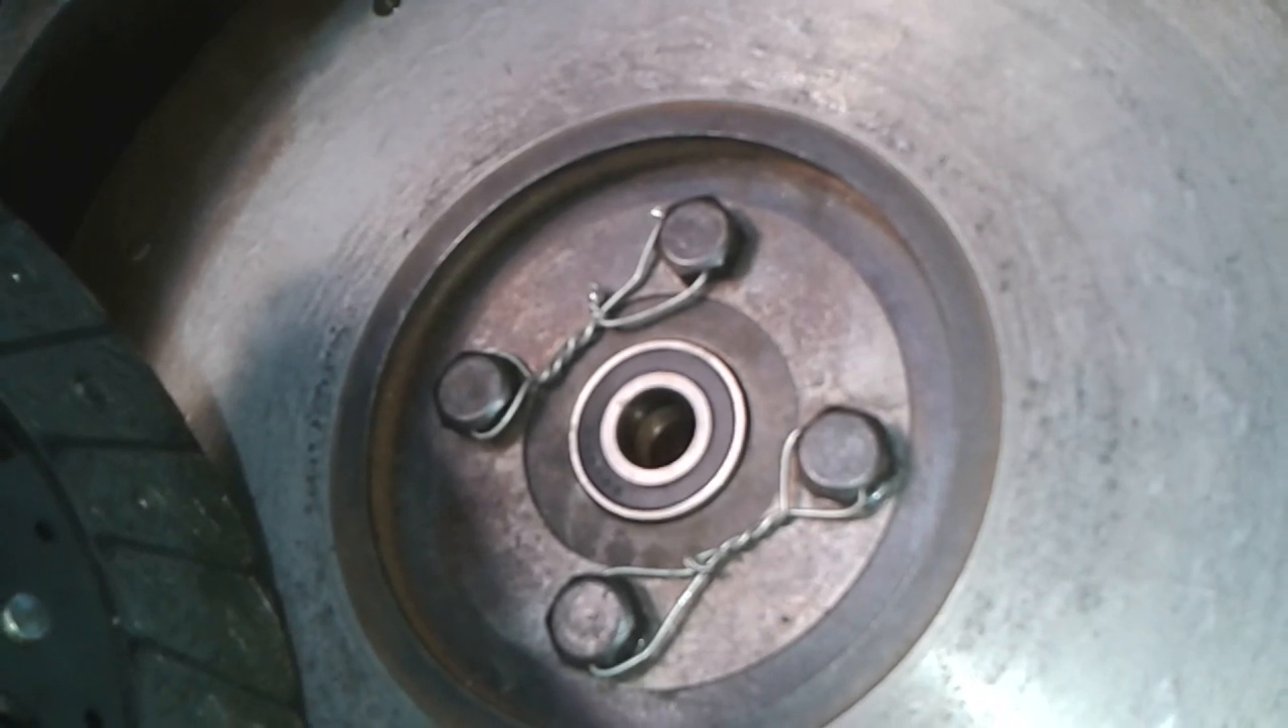There's the safety wire in place so i can sleep.